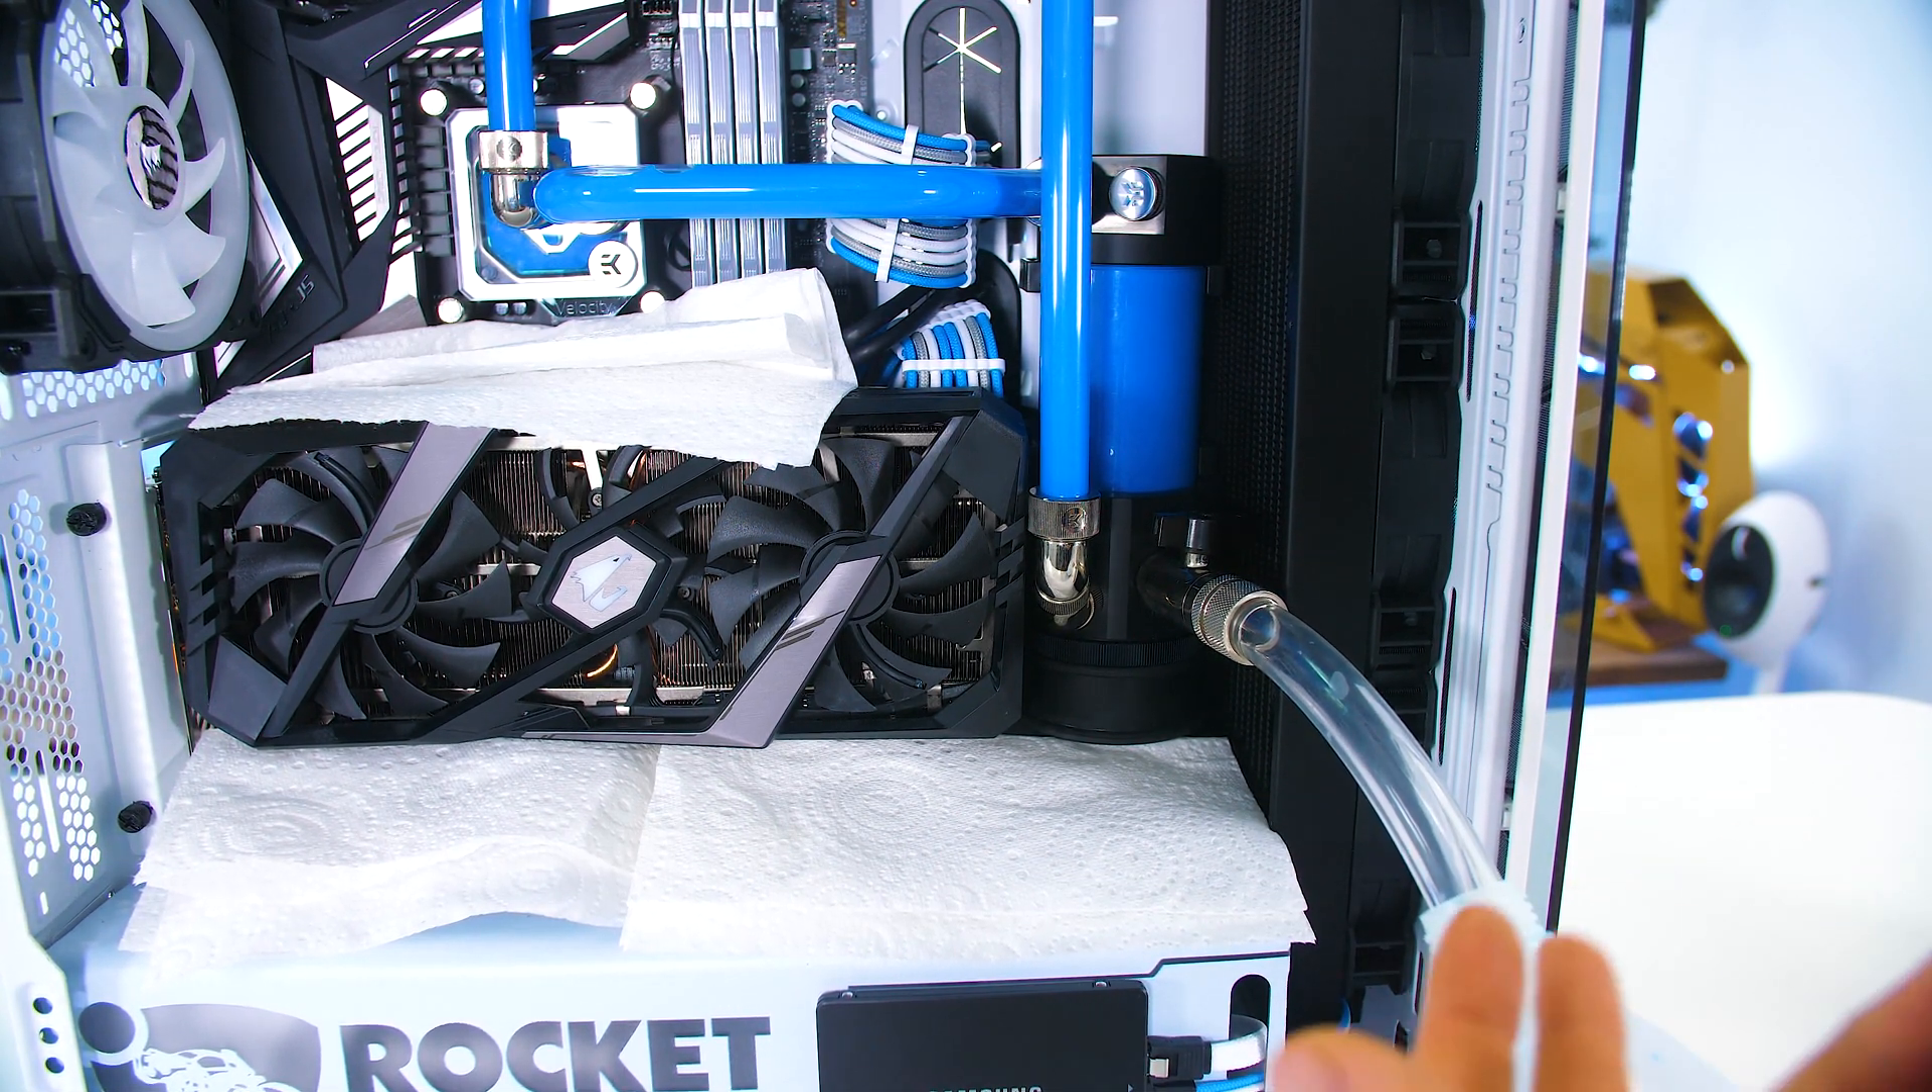So, our soft tube is threaded in.